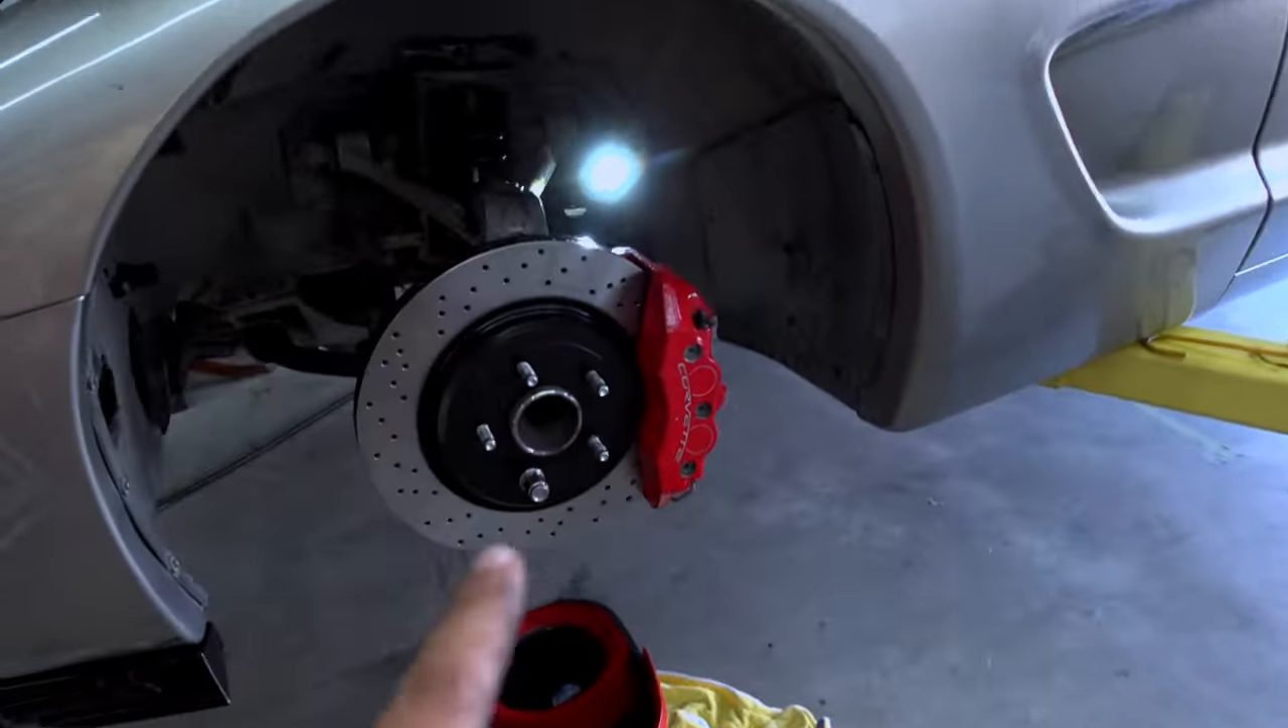I'm not going to put the wheel on yet because i do need to bleed the systems yet and i still need to do the uh the passenger side.